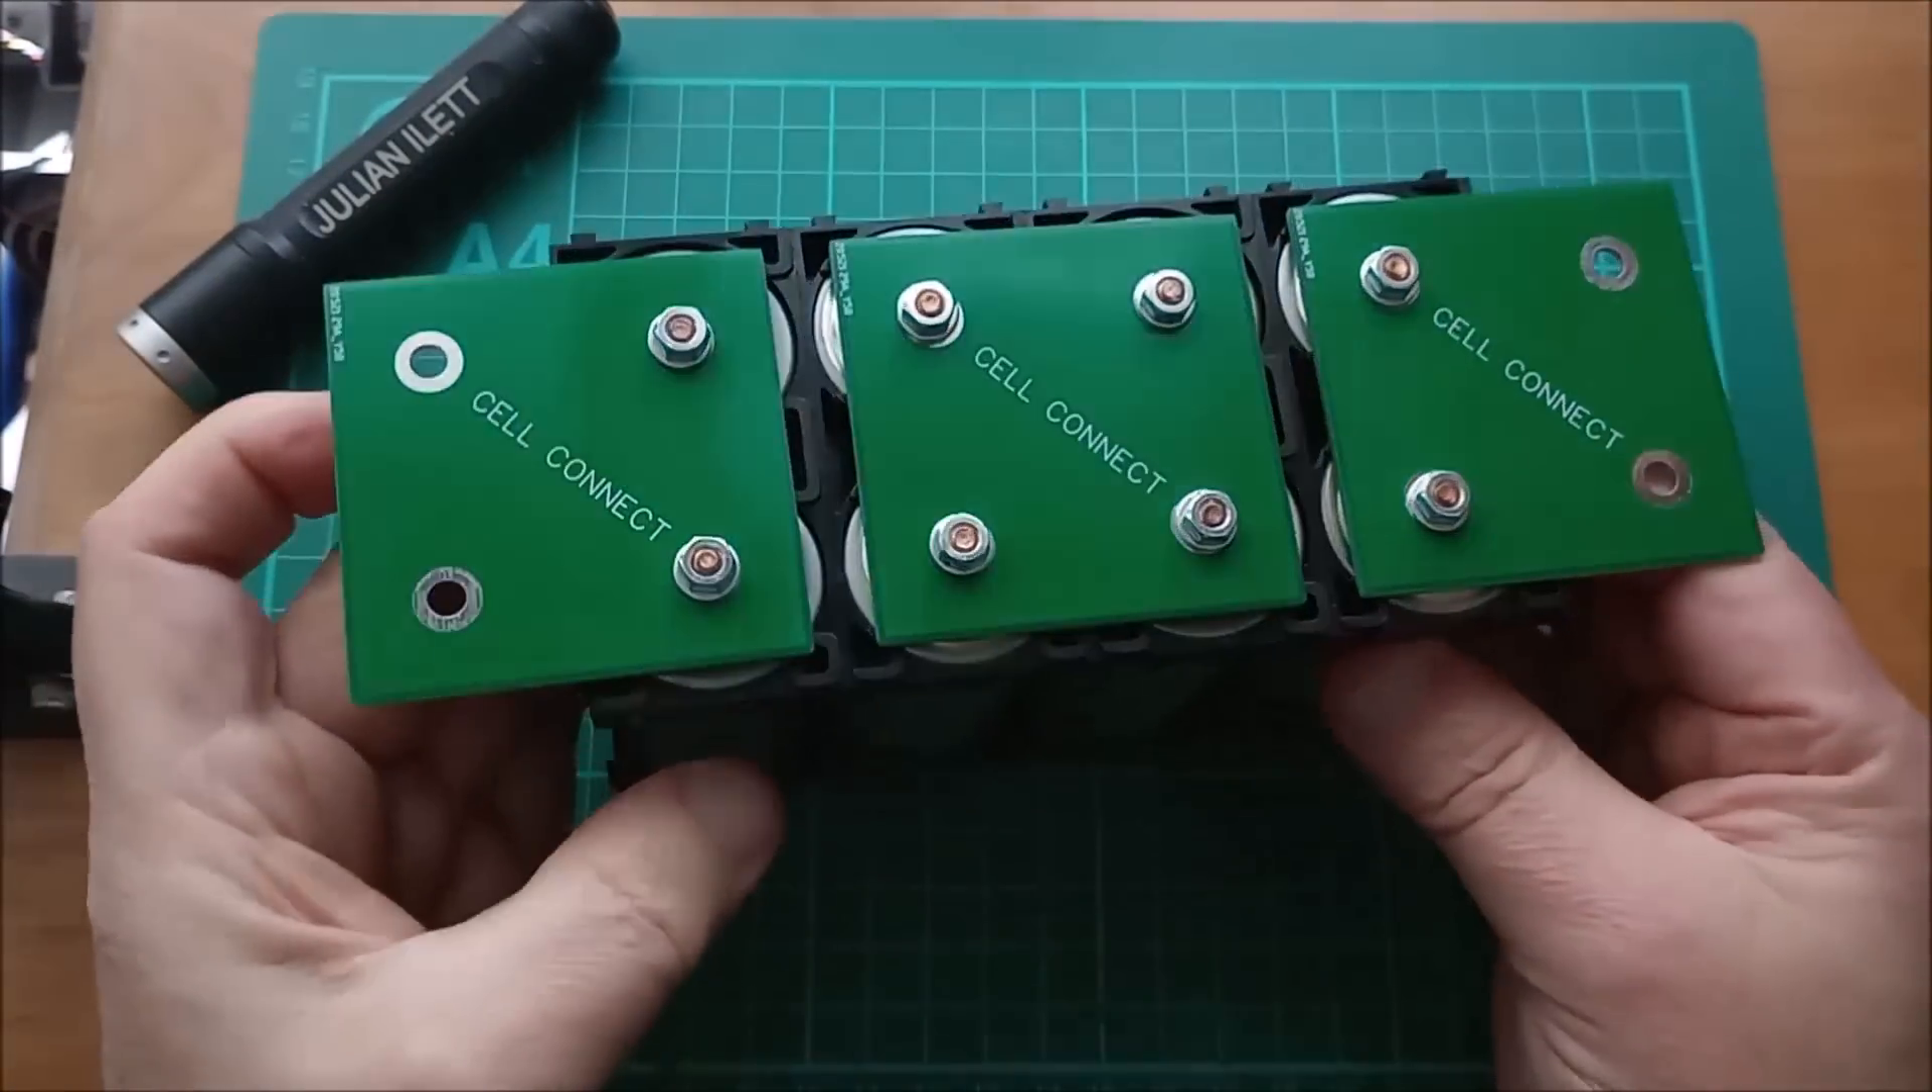So you can see I've got the three boards on this side.